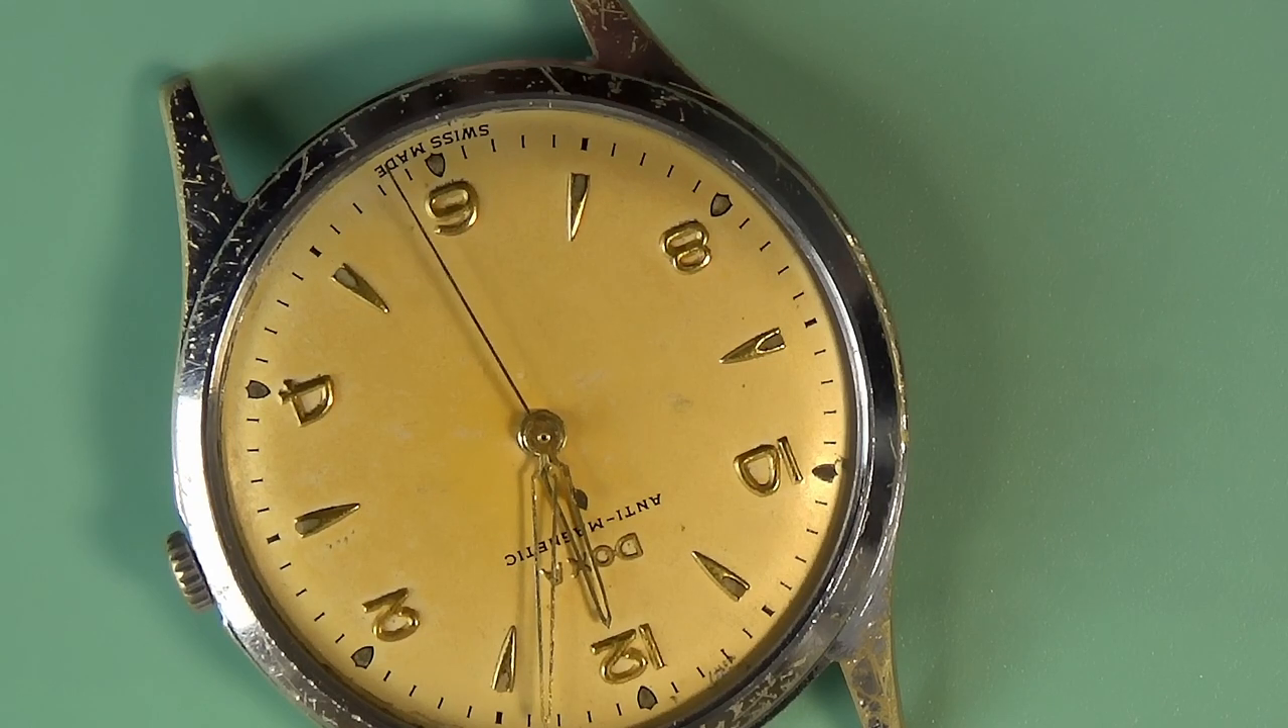Okay so i've got the watch back in its case uh which is just this watch drops in from the front so it's very easy and i lay that bezel back on.